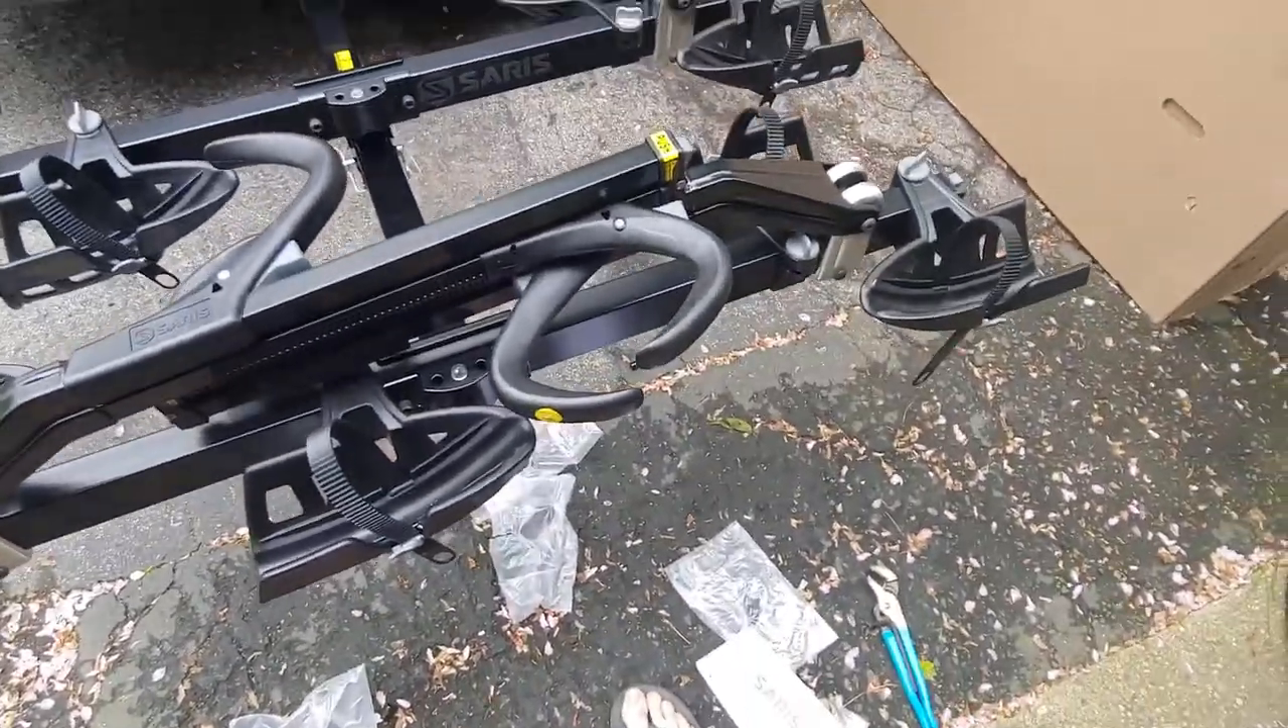You're all set. So now you've got all your cradles set up.